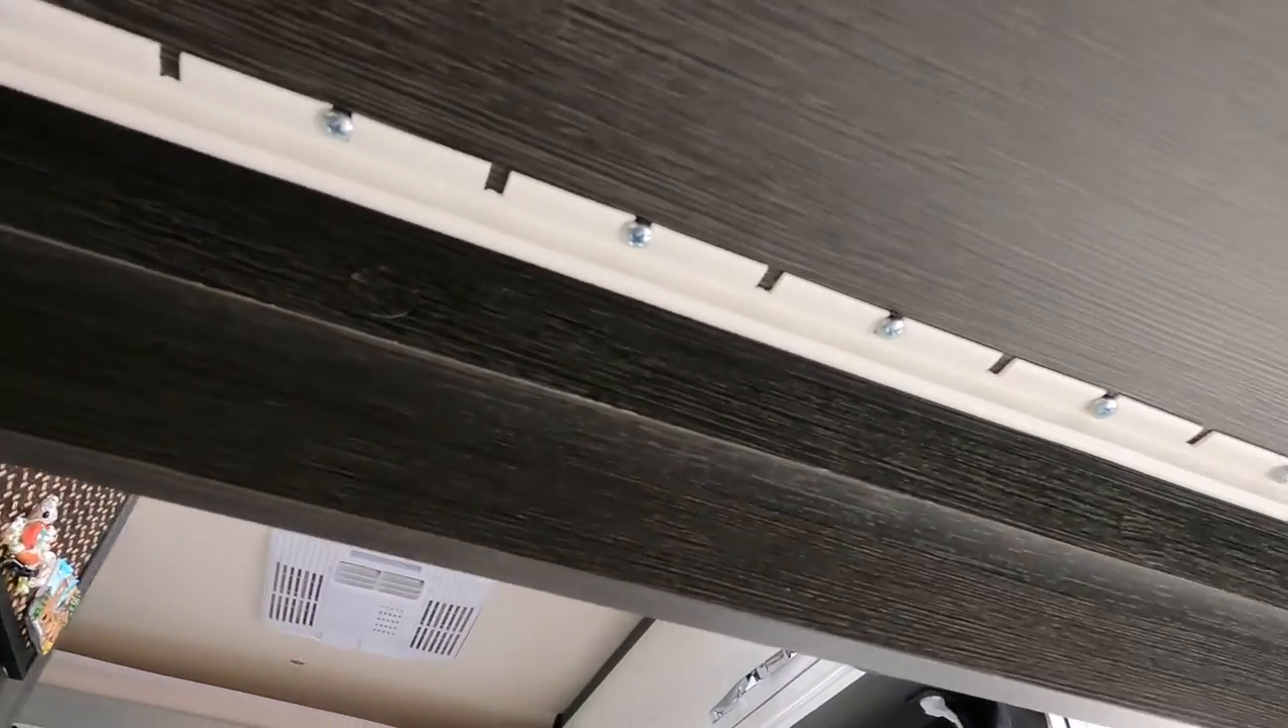Donc là vous pouvez voir que mon rail est posé tout simplement.